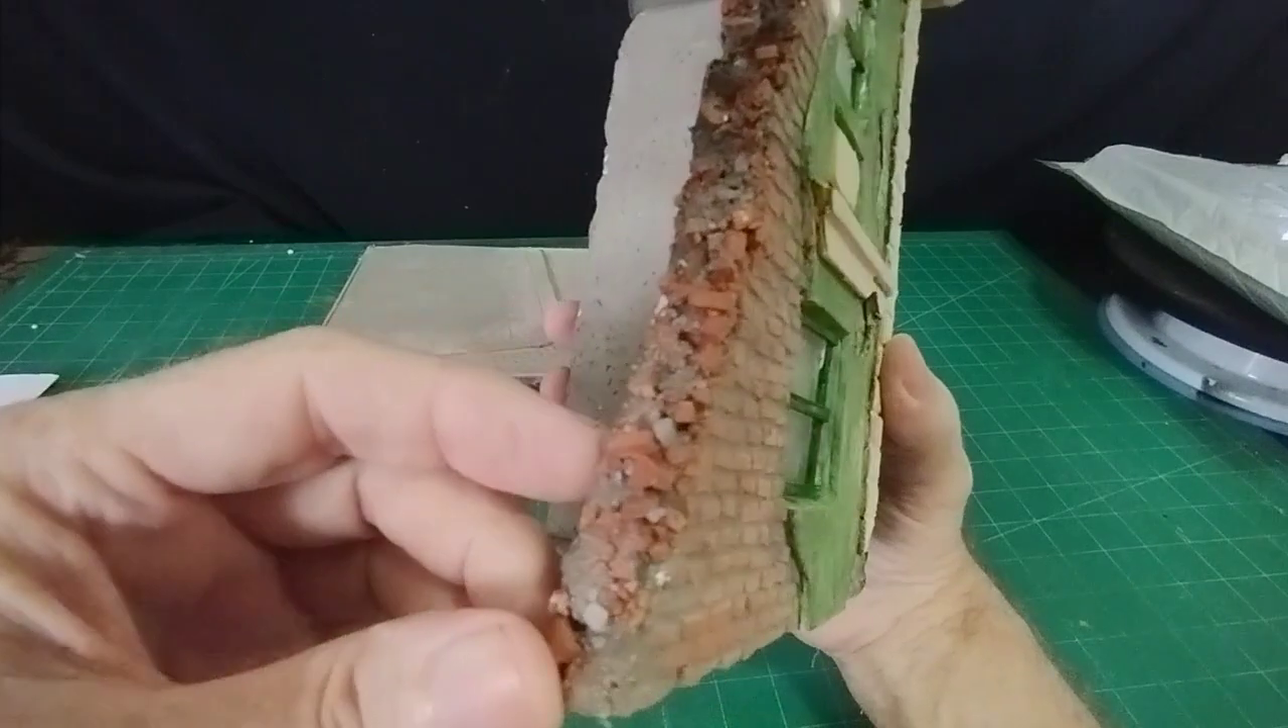The bricks that I'd made for the front I just broke them up and put on the side there and that represents the broken wall quite nicely.